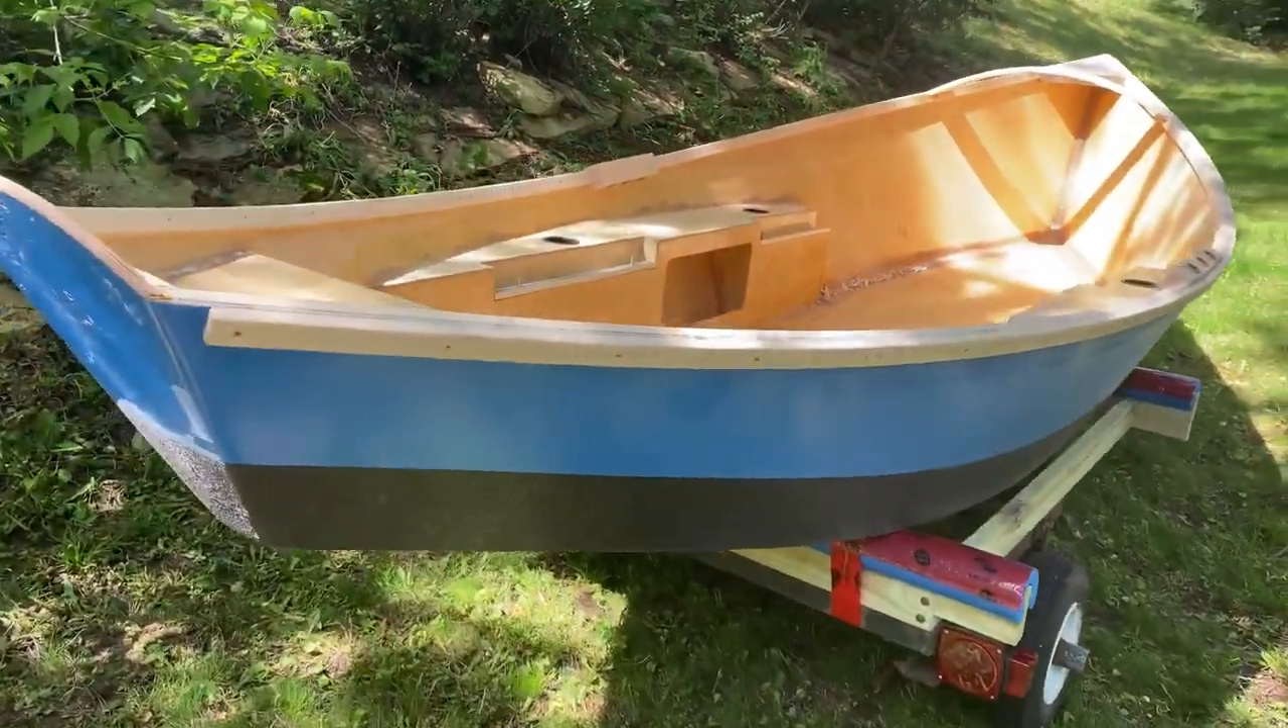And I ended up just building some bunks for the boat to sit on. So, there's still some work to do on there, attaching and a lot of stuff, doing a lot of hardware work and cleaning it out.